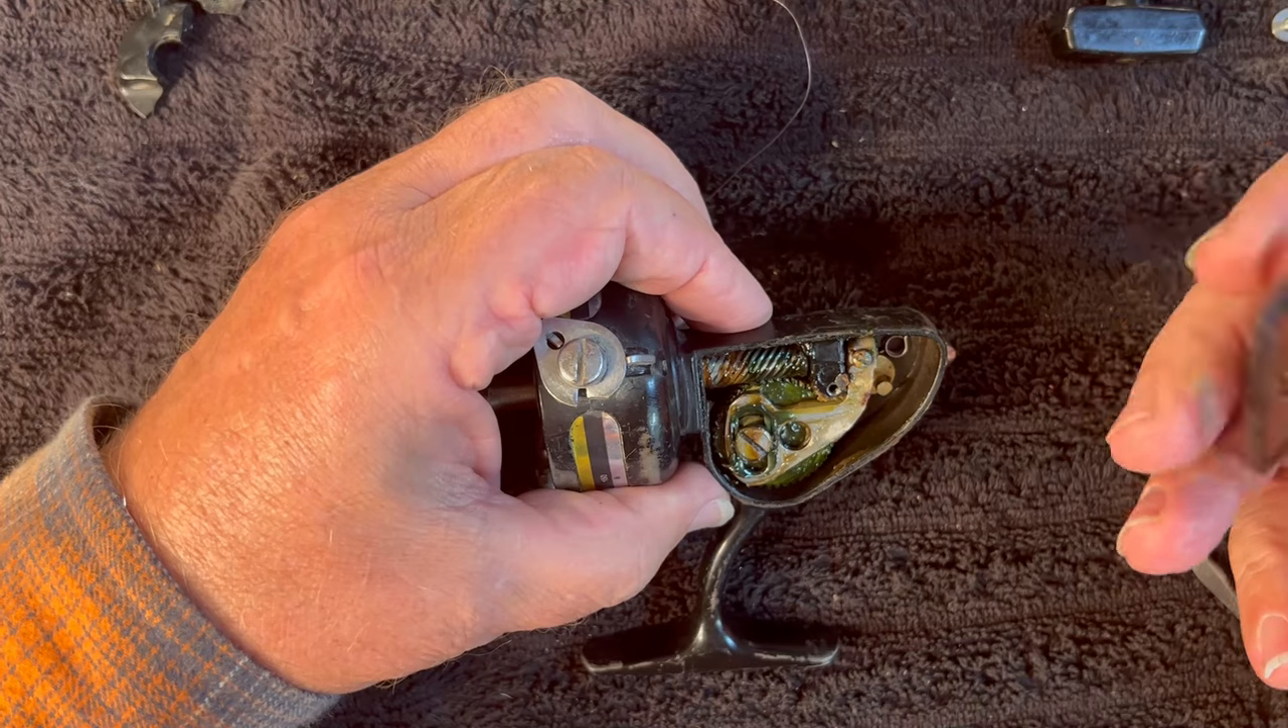So we've got the side cover off.